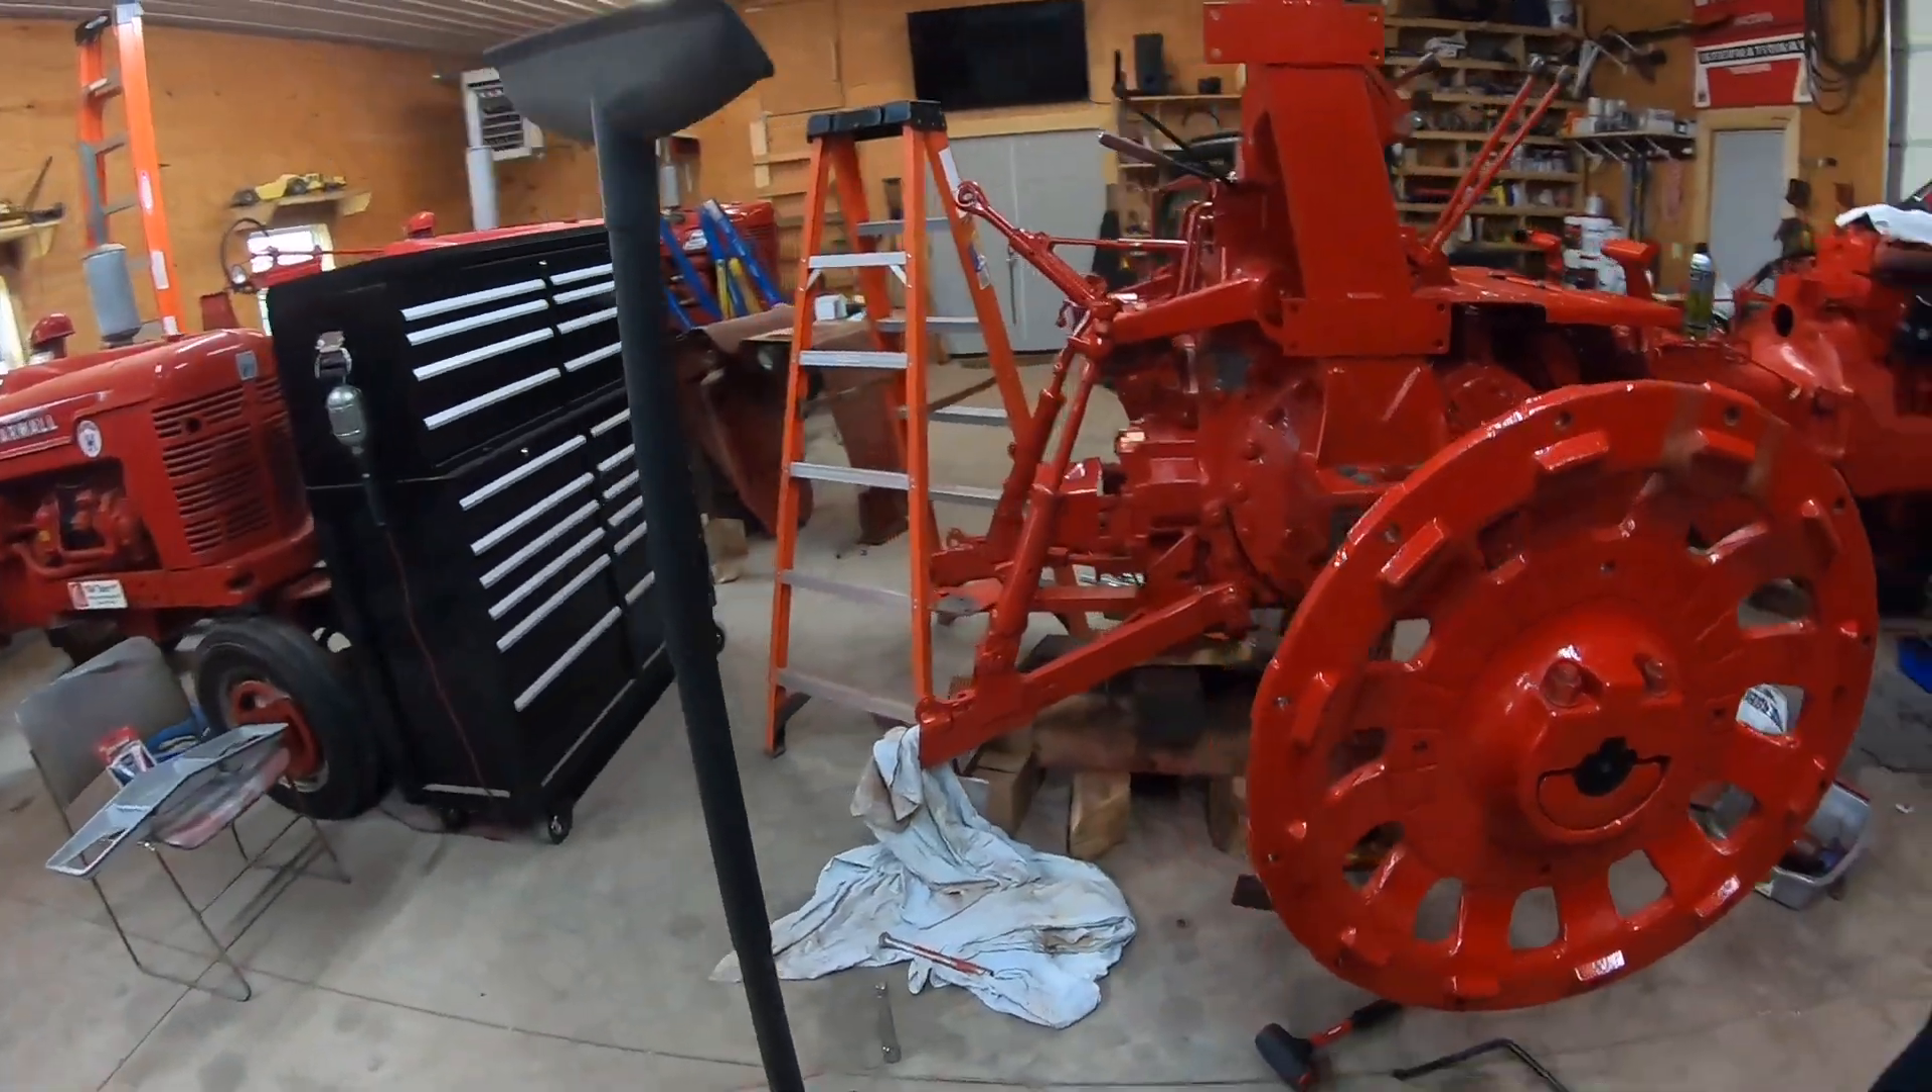Got the rear wheel castings back on from paint.